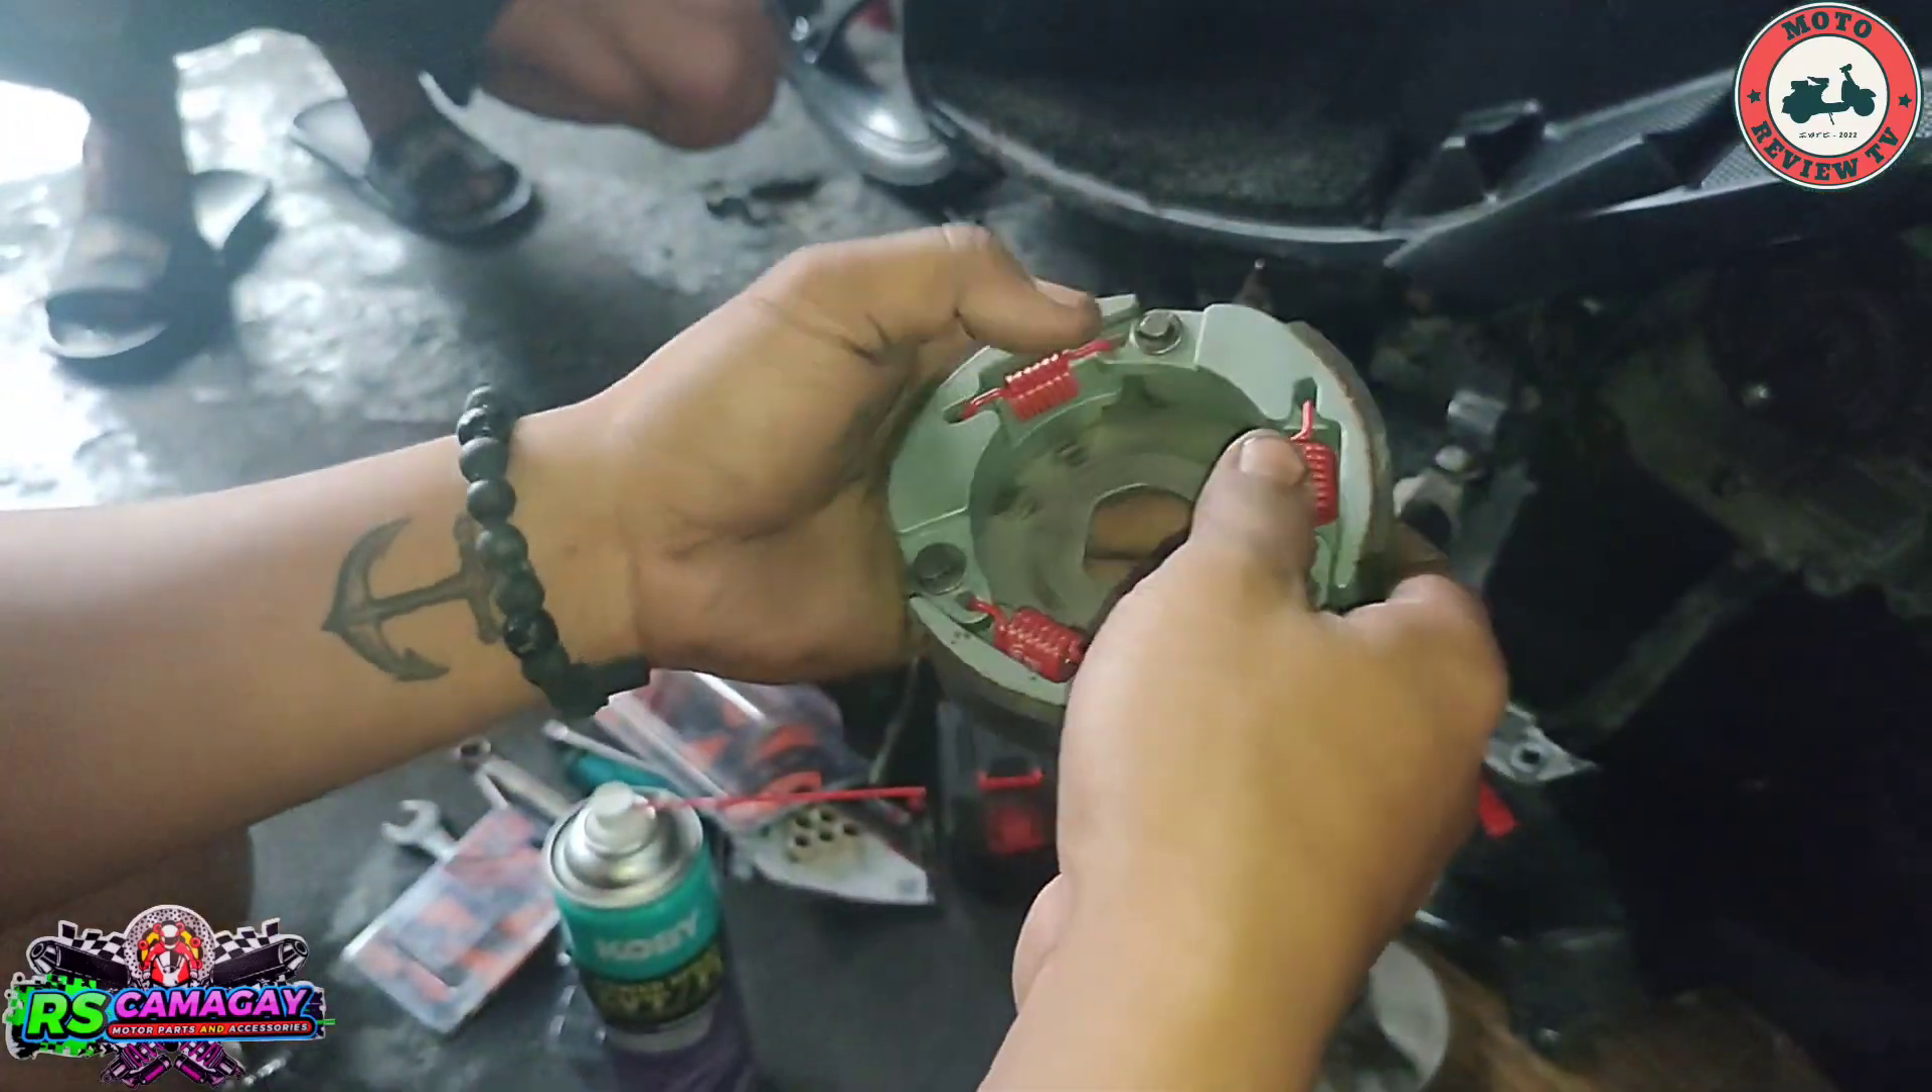Nalagay na natin yung clutch spring natin.